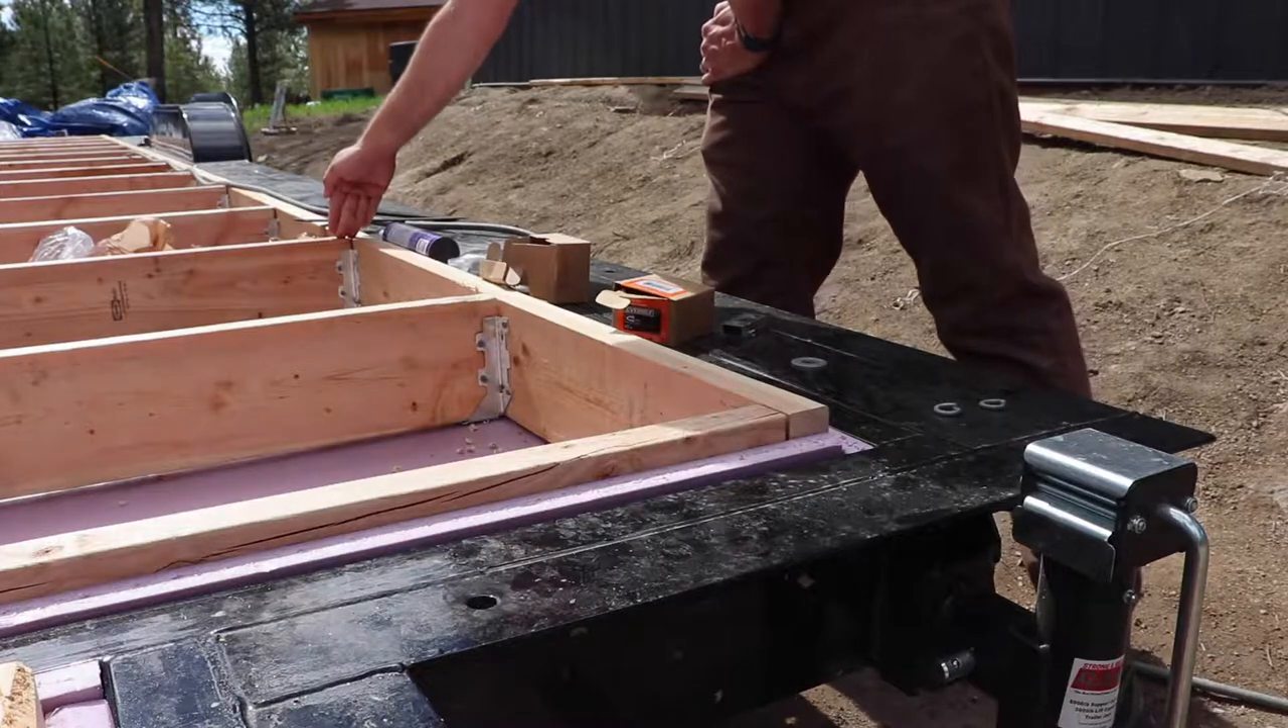And then 24 on center, the floor joists are hung.